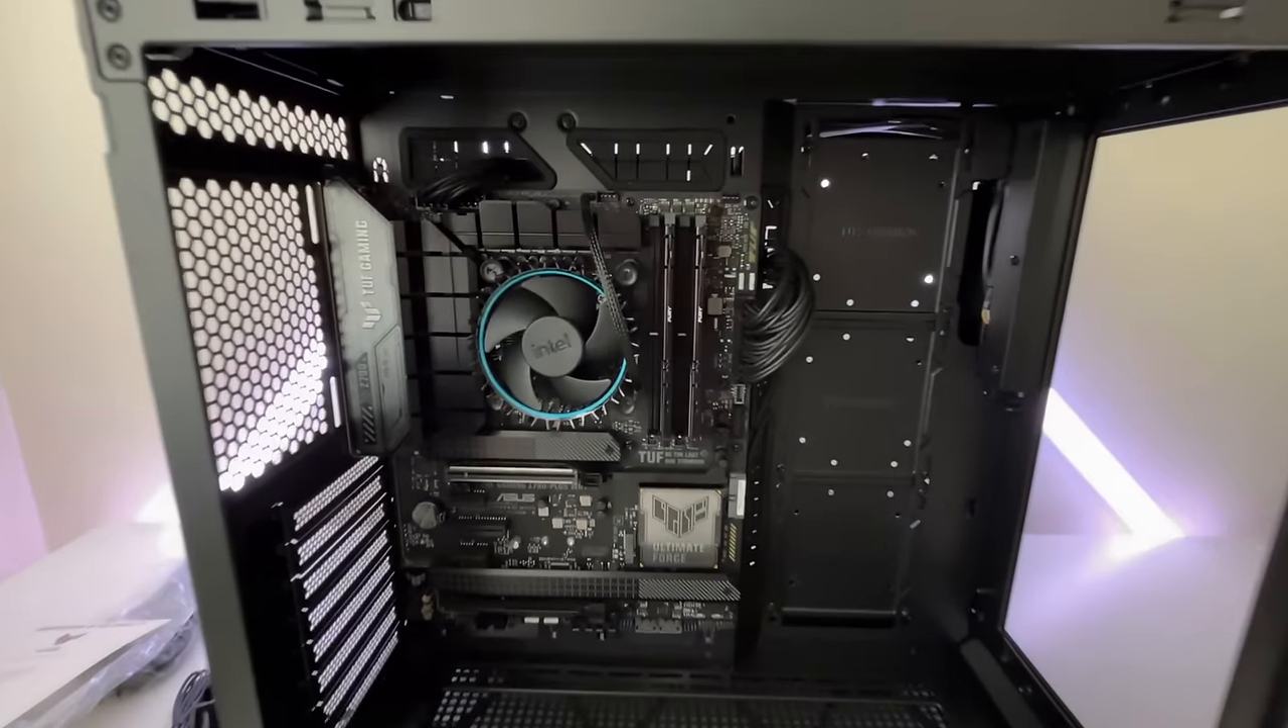I finished setting up my motherboard. There are a few more cables I need to finish up once my graphics card is installed.